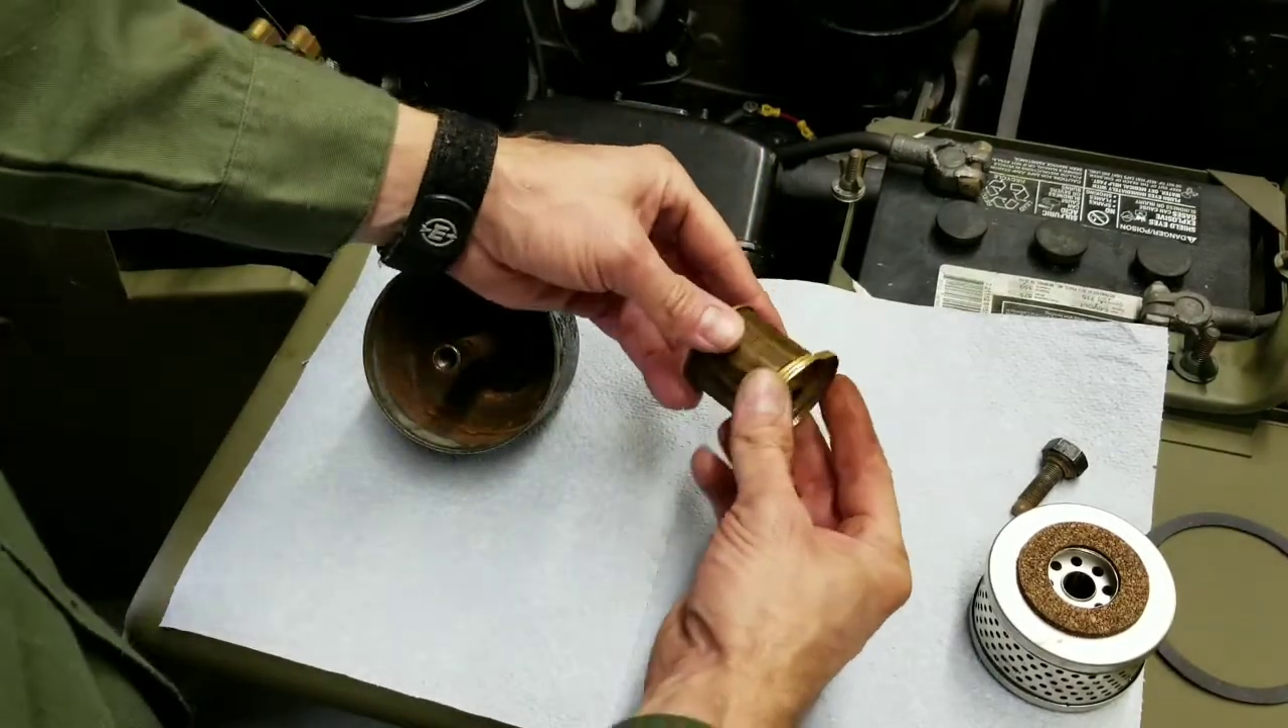With a little bit of work I got the old filter strainer out.